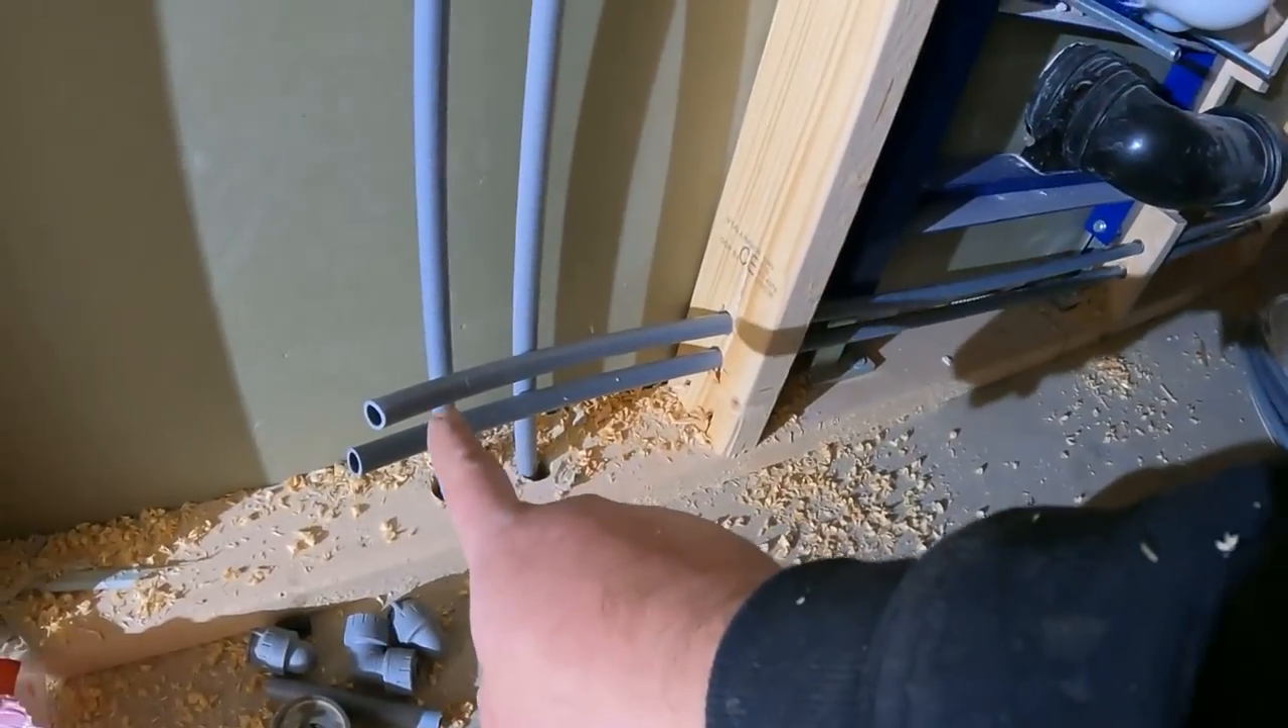So, we've just drilled through these drawers, pushed two sets of pipes through.